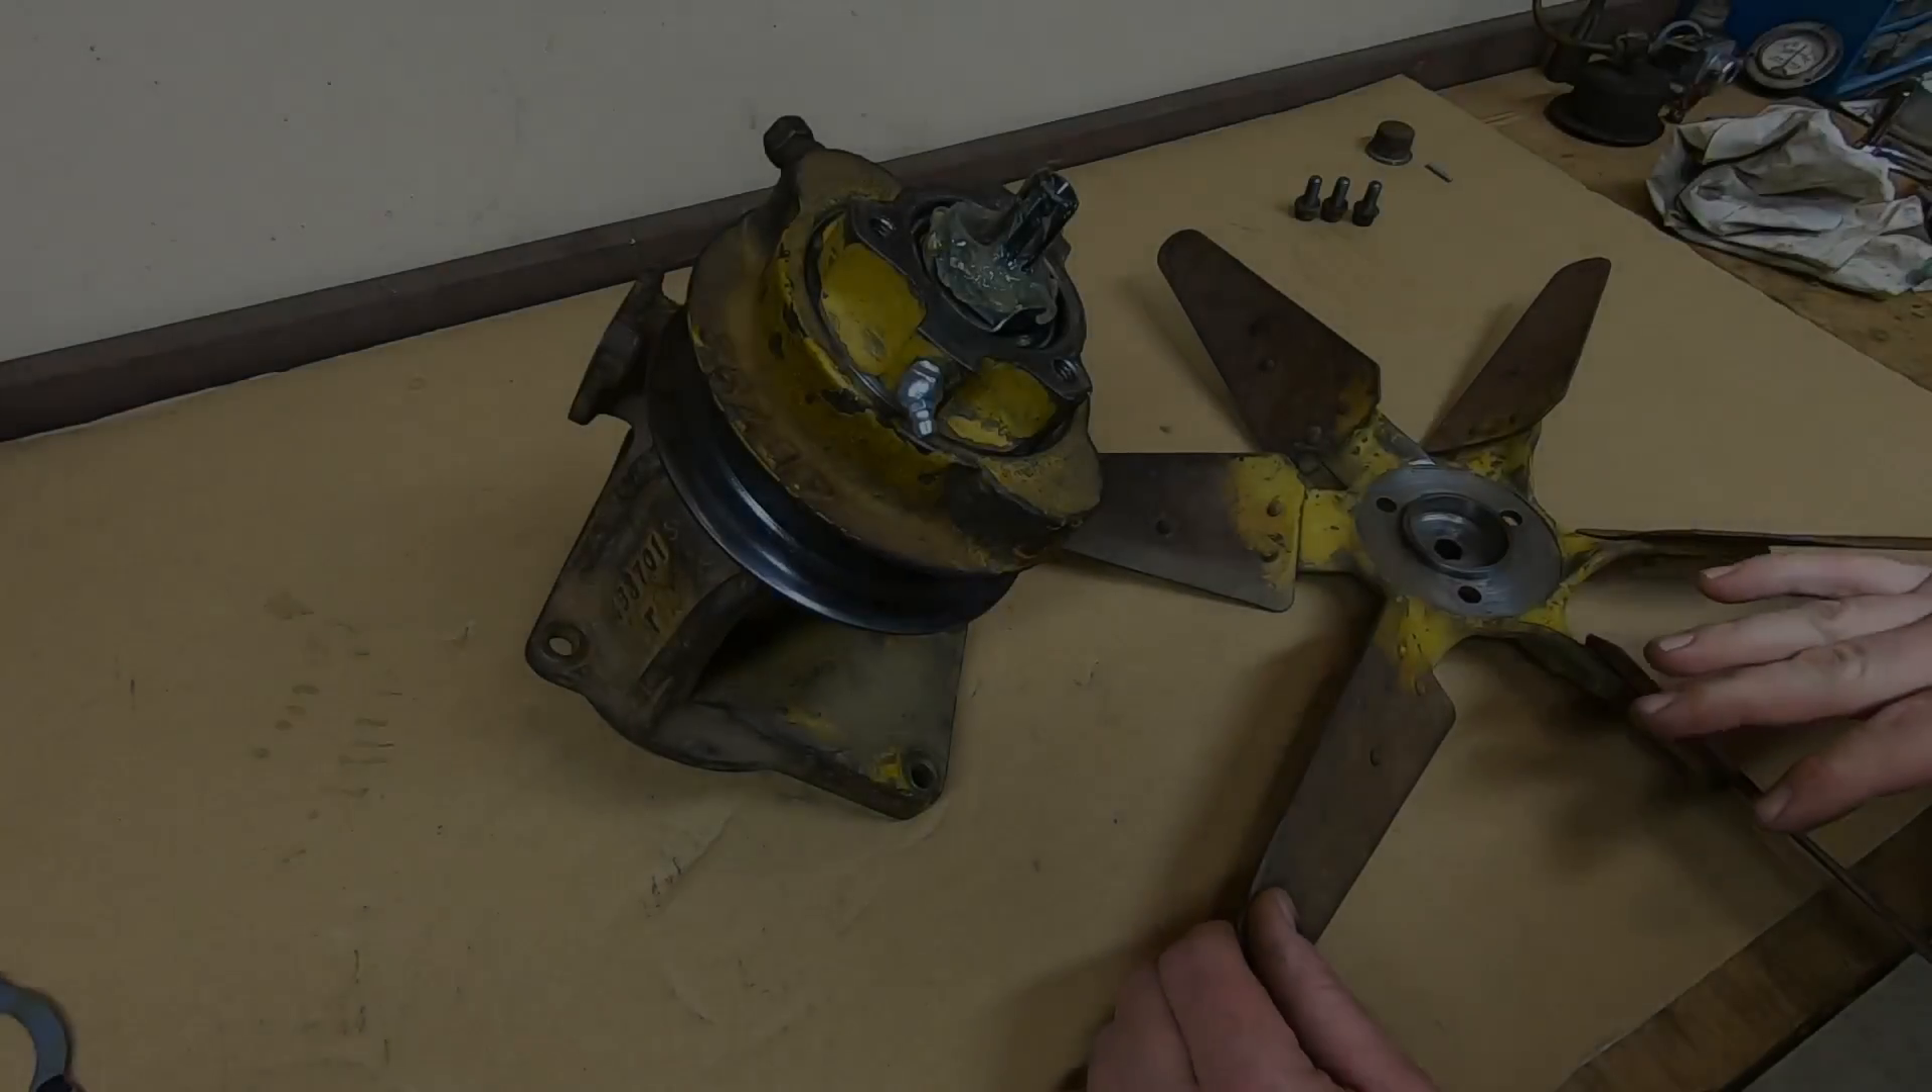Fan is the last piece that has to go on.